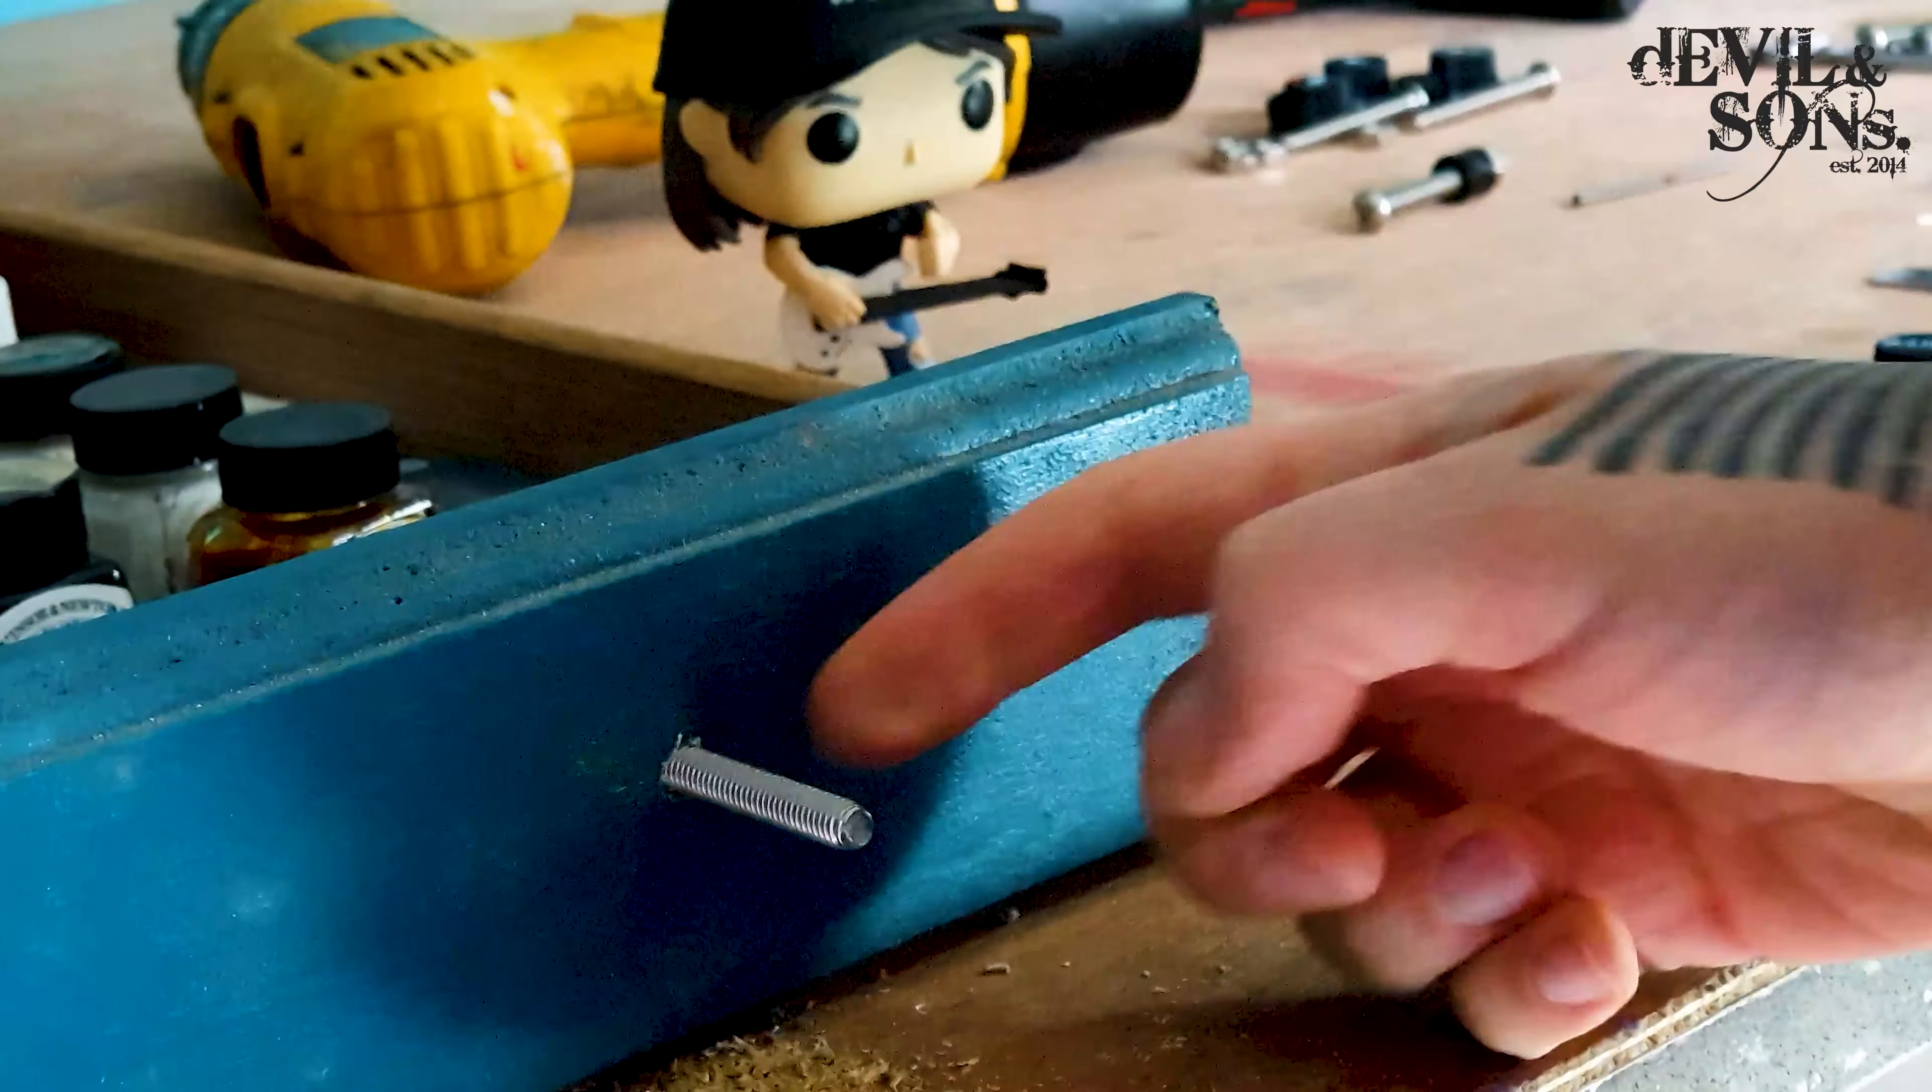So the six millimetre hole now is the right size for the M6 bolt, which I'll push through from the other side like that.